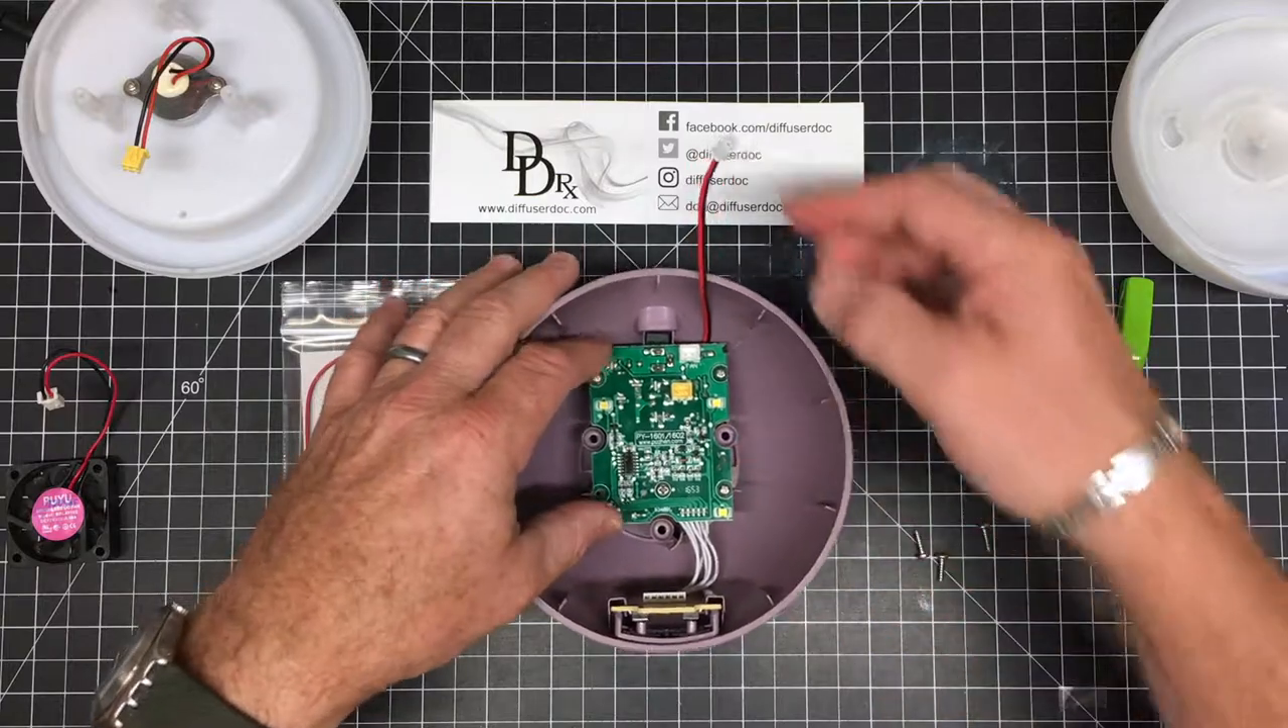So, circuit board's back in place.